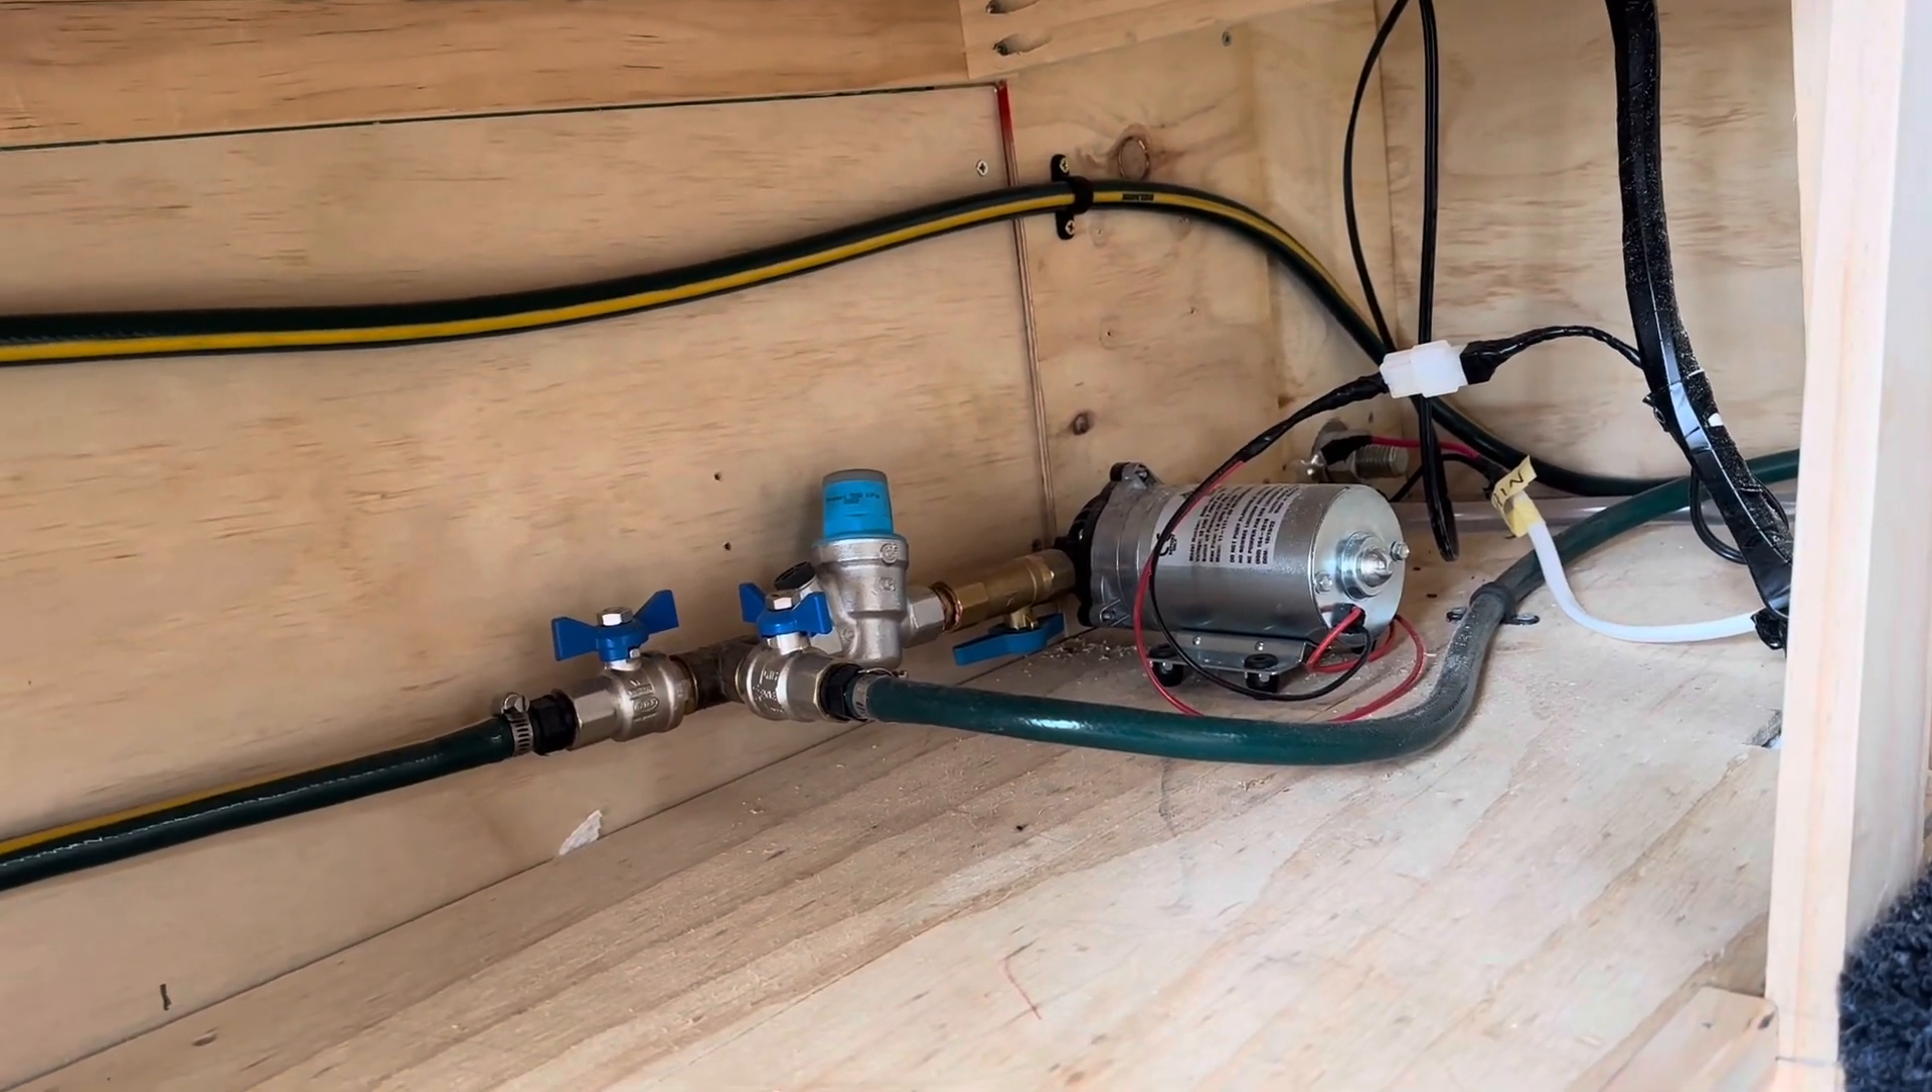Uh i actually had to put a pressure reducer uh valve there that big blue thing there.